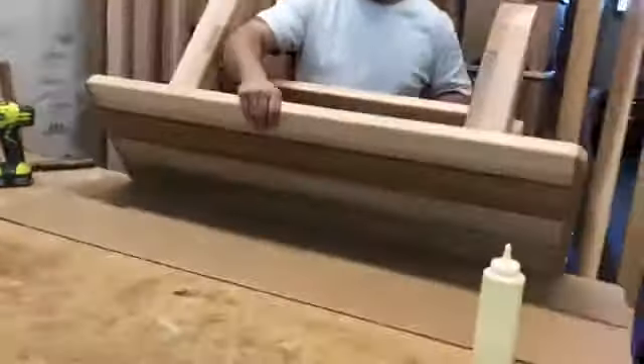Now your four foot sports bench is now assembled.